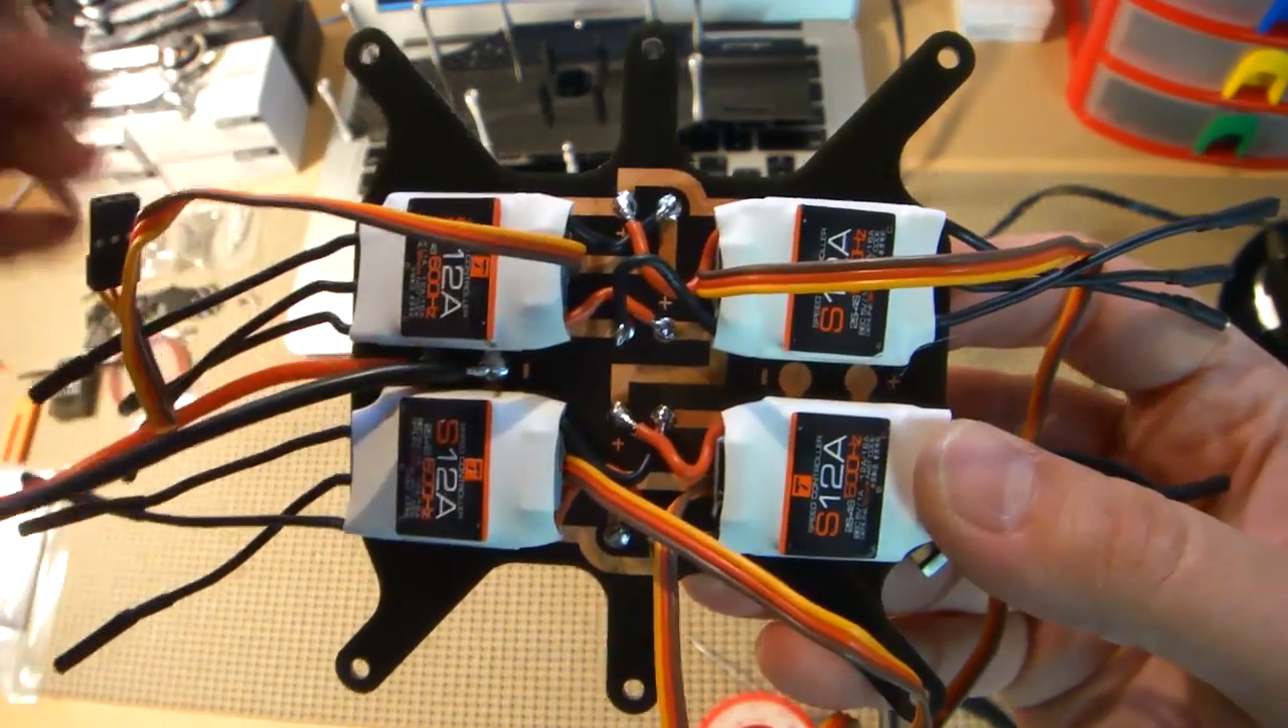So as you can kind of see, I cut the wires to about three quarters of an inch and wired, obviously the positives to positives, negatives to negatives.